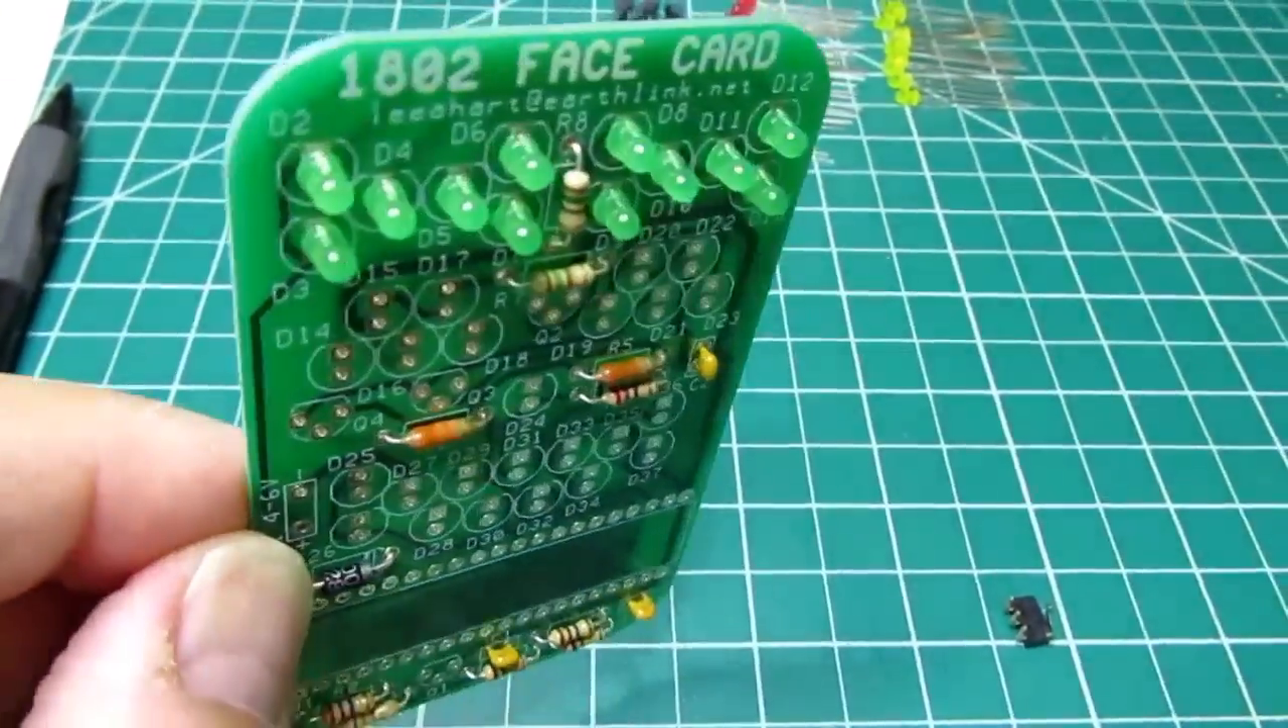Then the green LEDs are installed these form the eyebrows of the face.